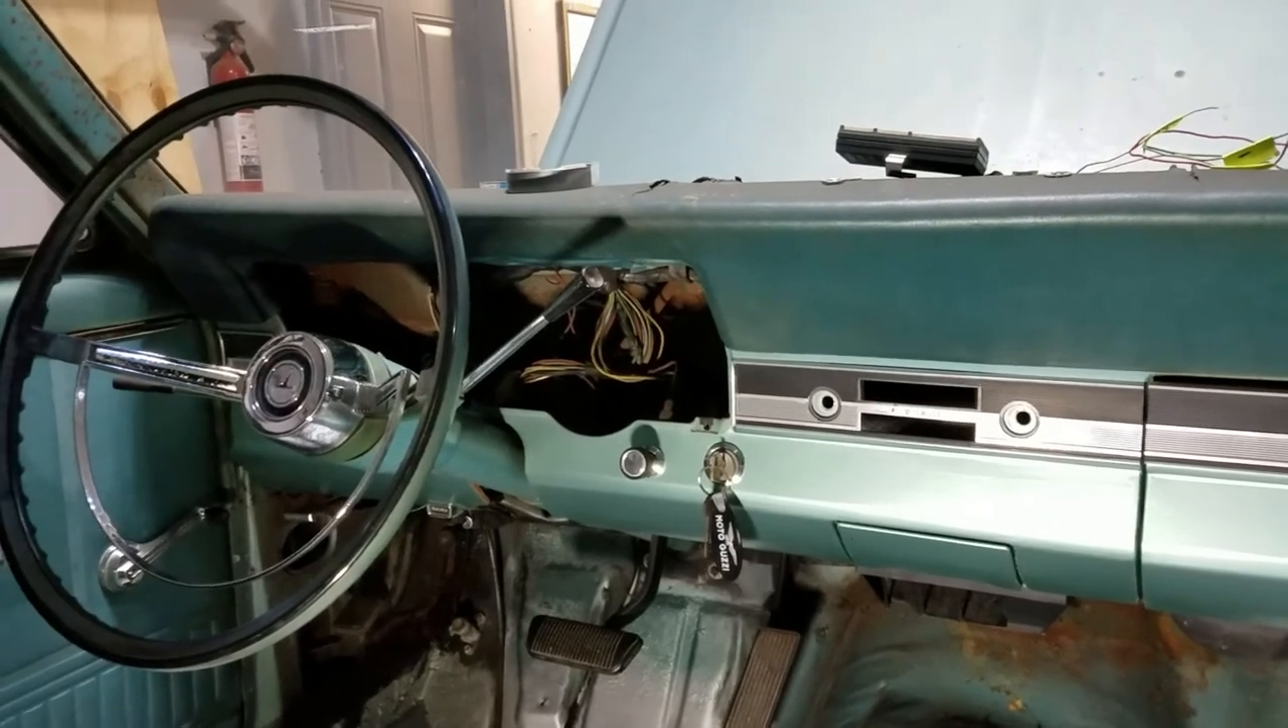So i still have to put the instrument cluster in.